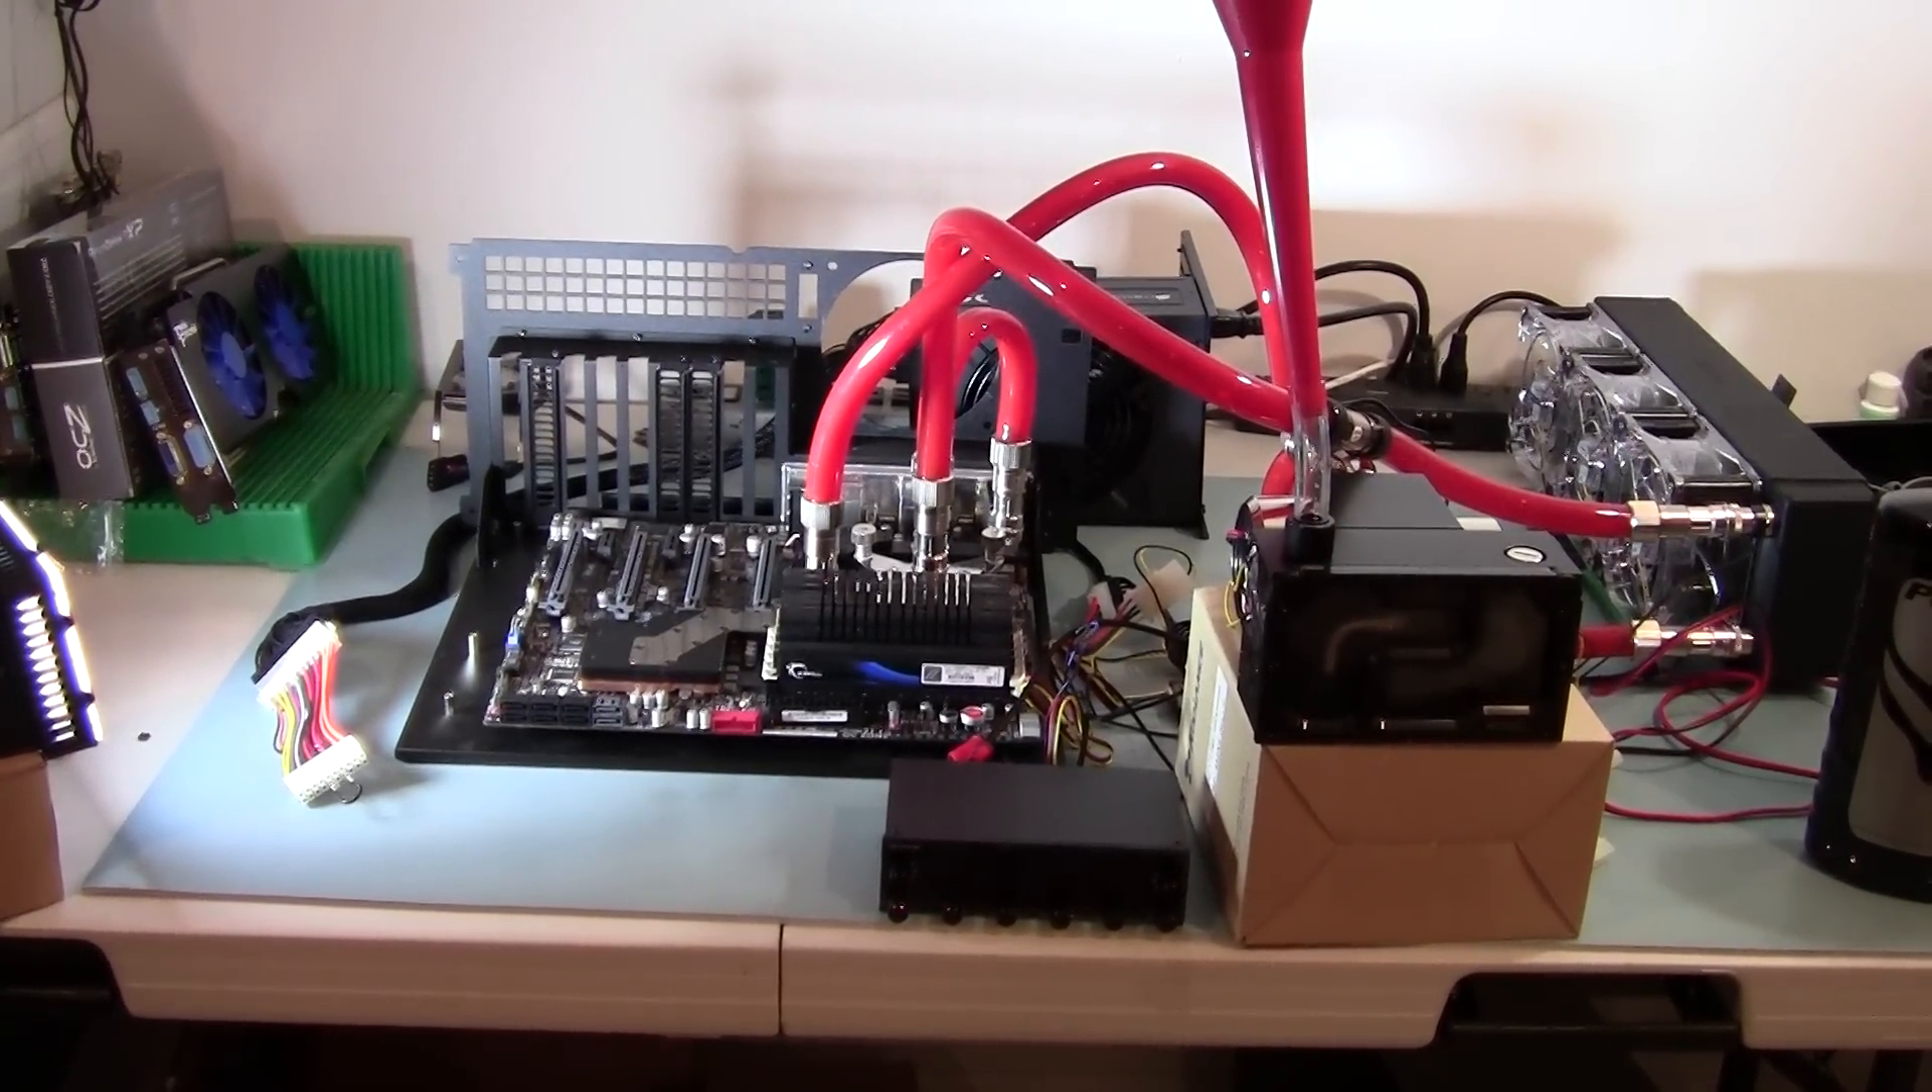The motherboard is on the, uh, tray. So that tray is just sitting there, all ready to rock and roll.